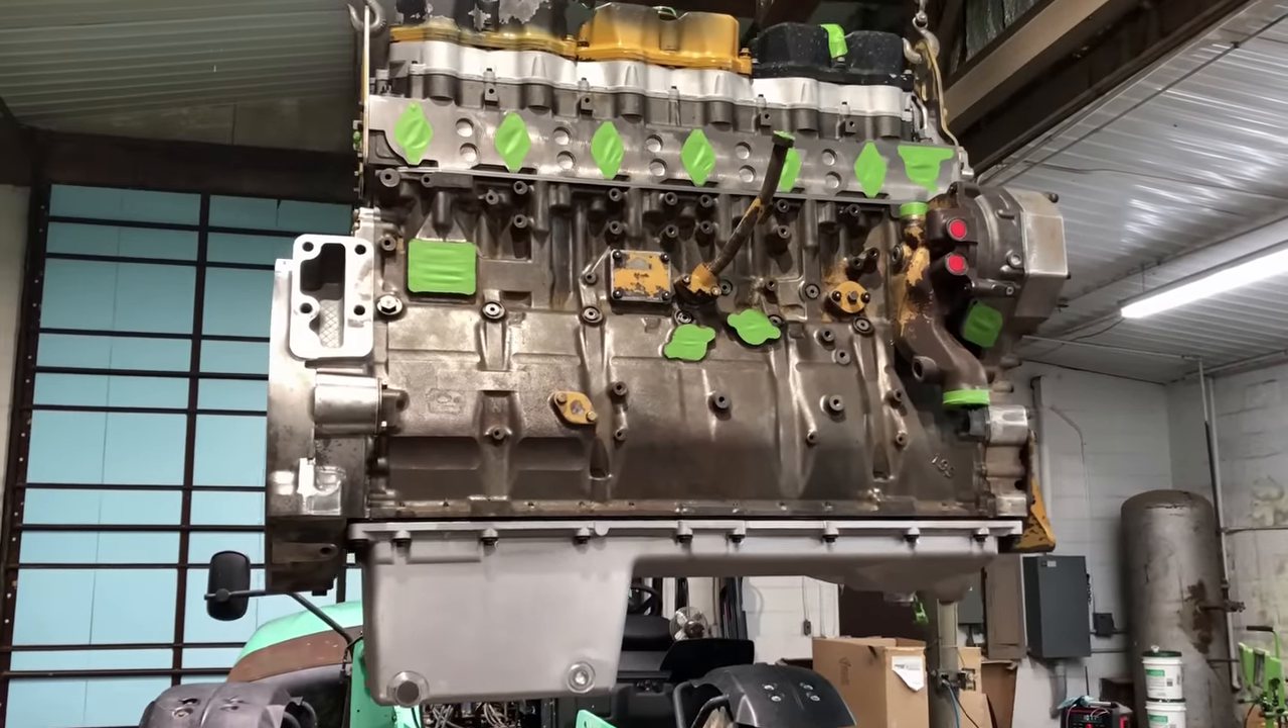I've got the oil pan on it and it's pretty much ready for paint.